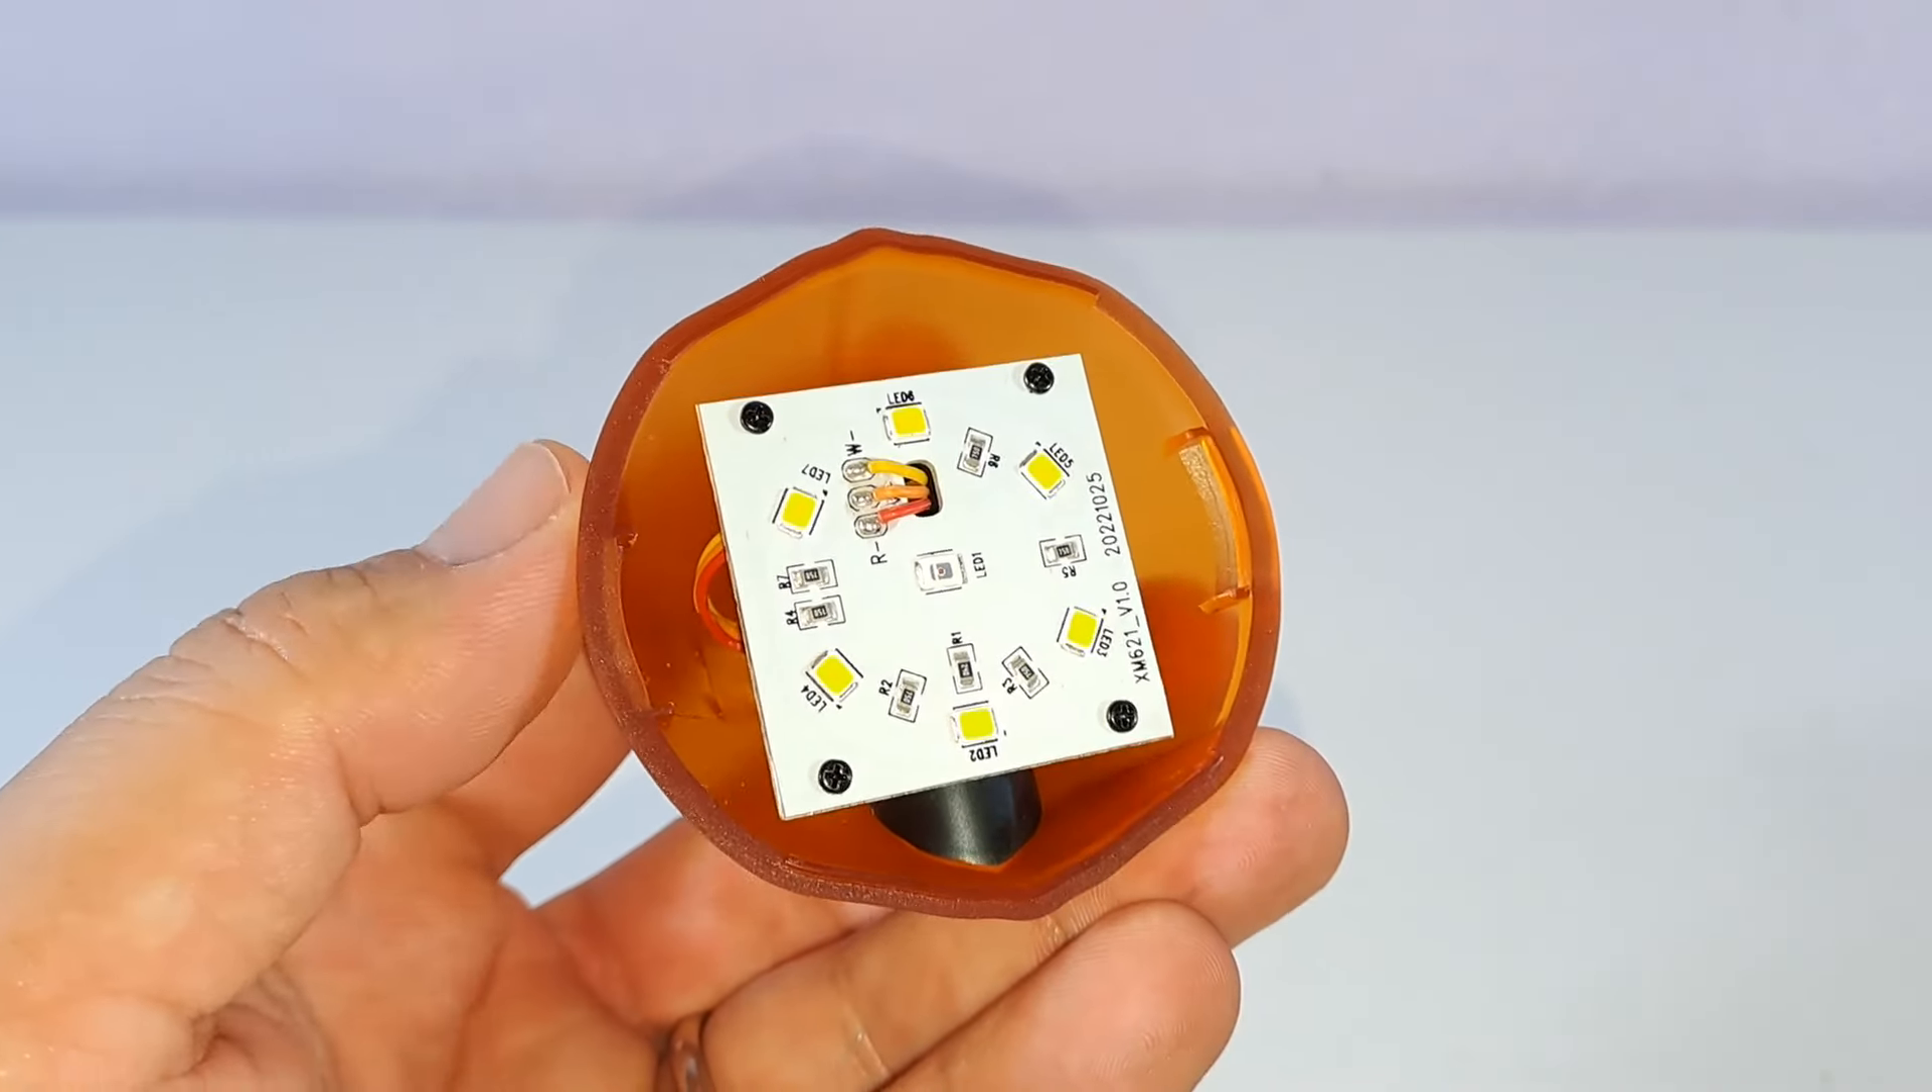Ed ecco come si presenta la capsula a termine di questa fase di assemblaggio completa del circuito LED.